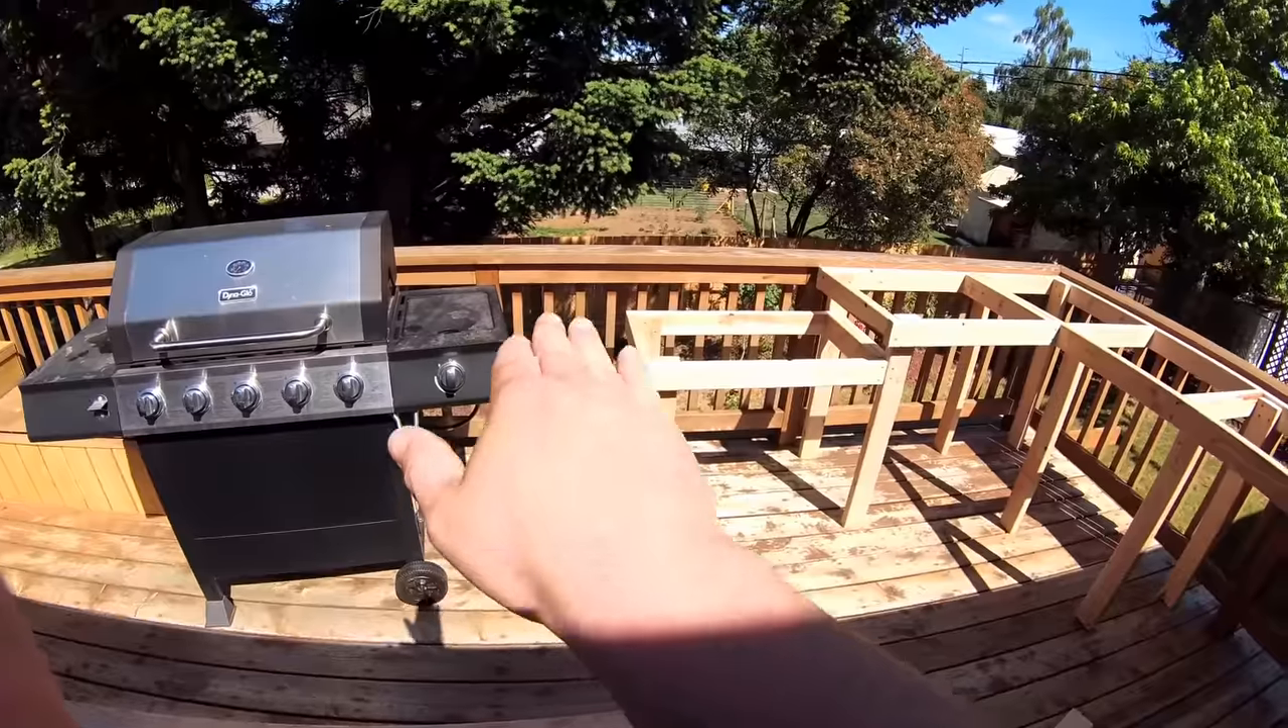All right well there it is we got the section for the barbecue all framed out and it's starting to come together.